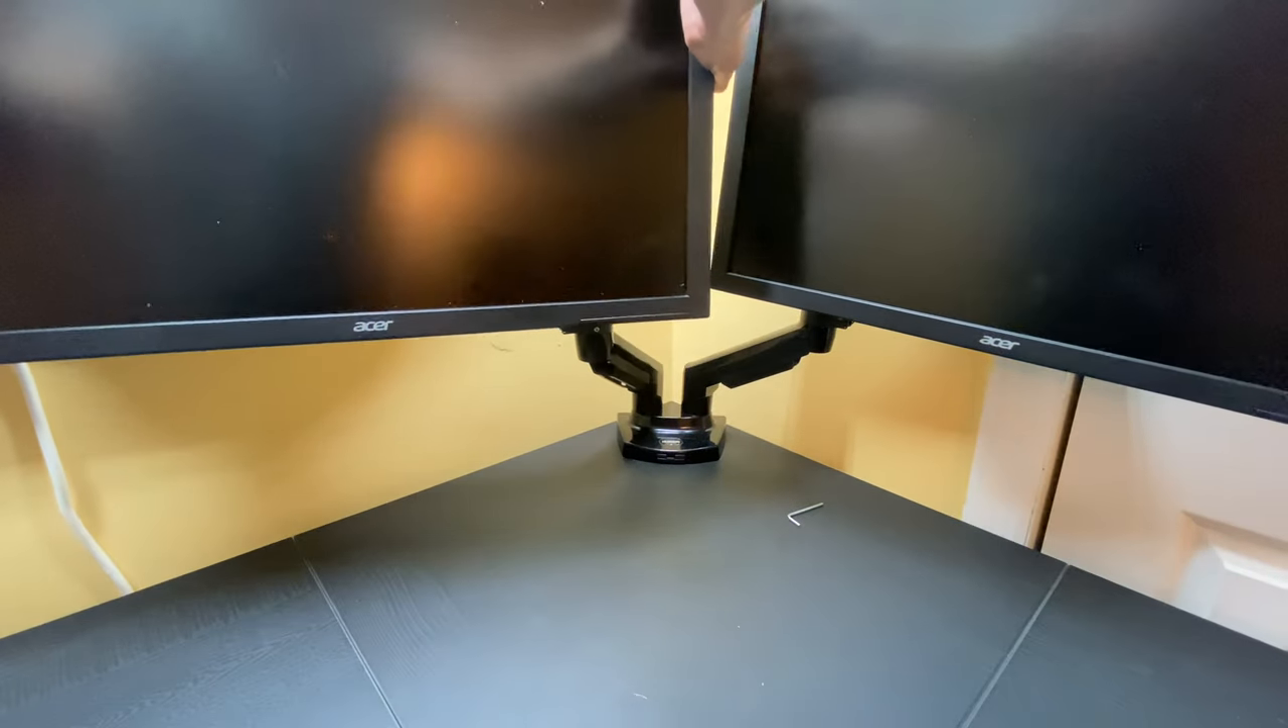And now we have both monitors mounted.